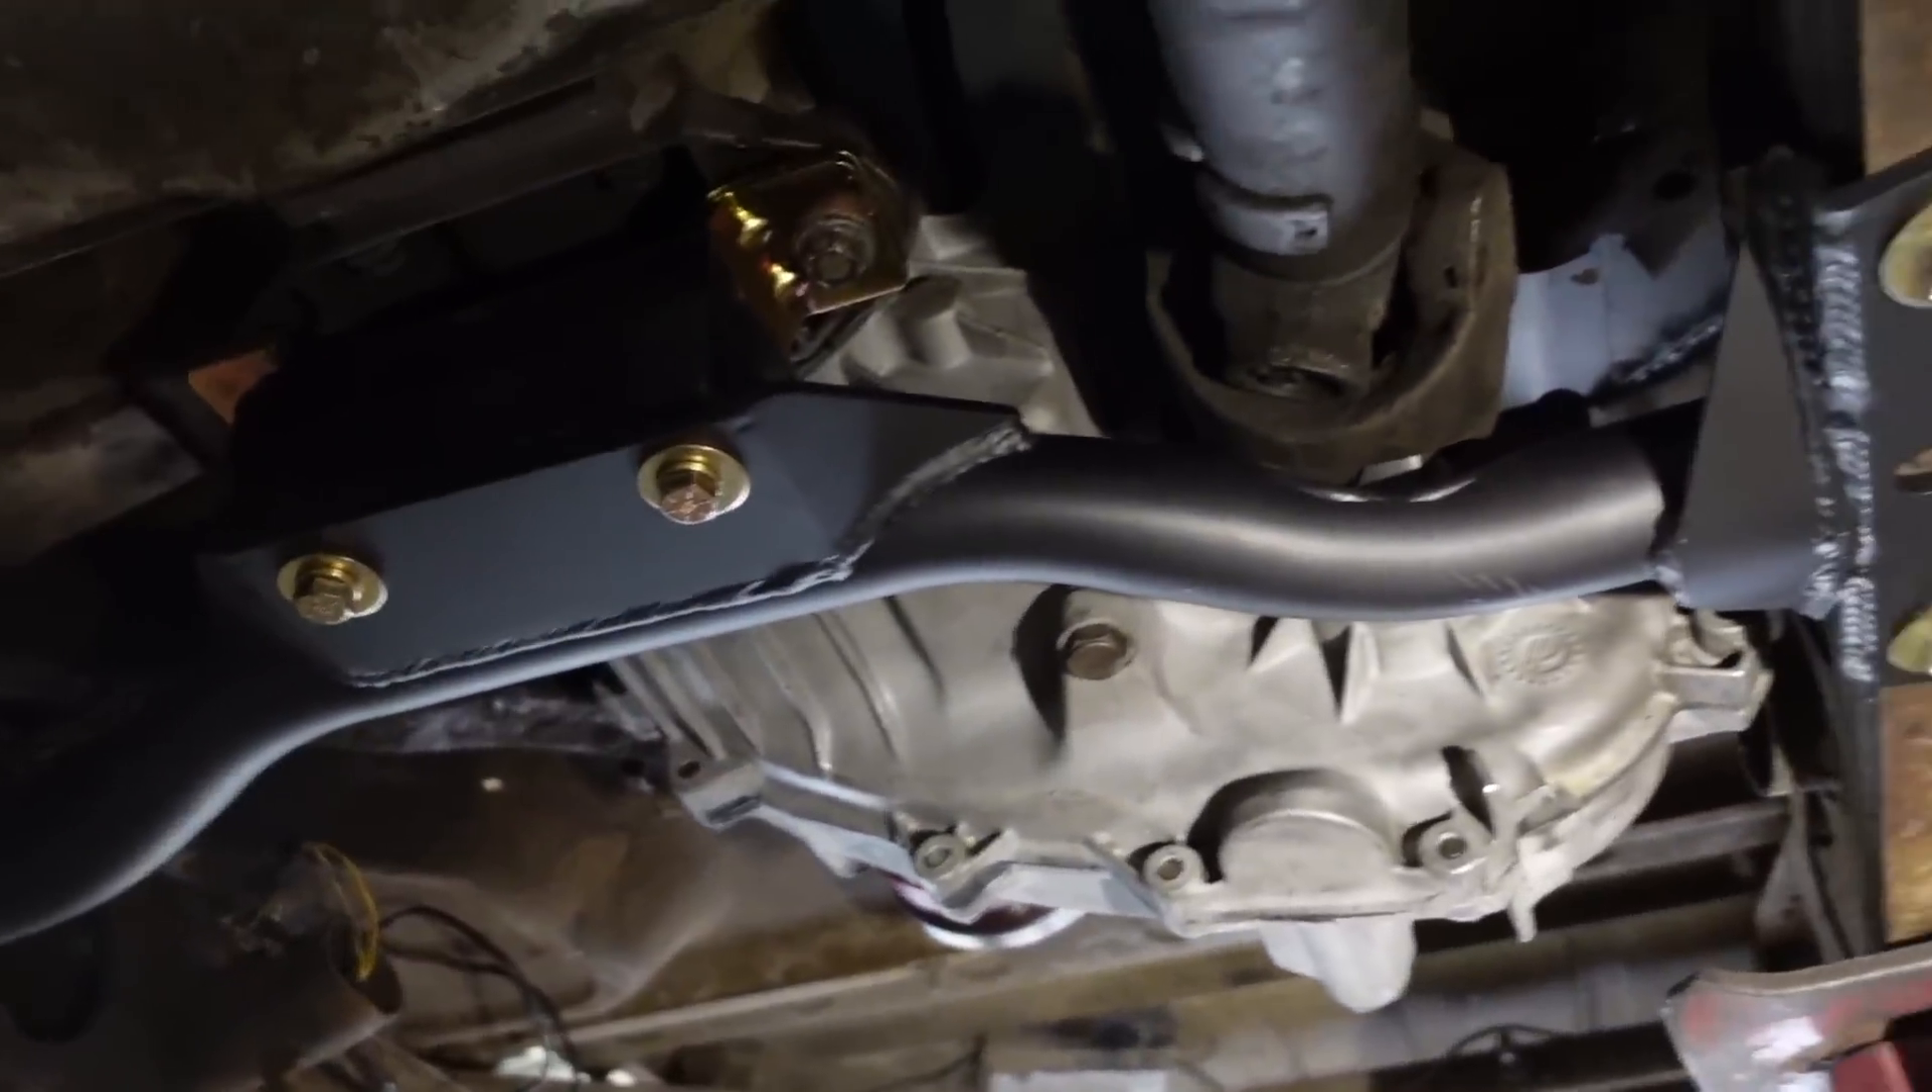All right guys, we are back together. You can see crossmember's bolted in and let's get a light.